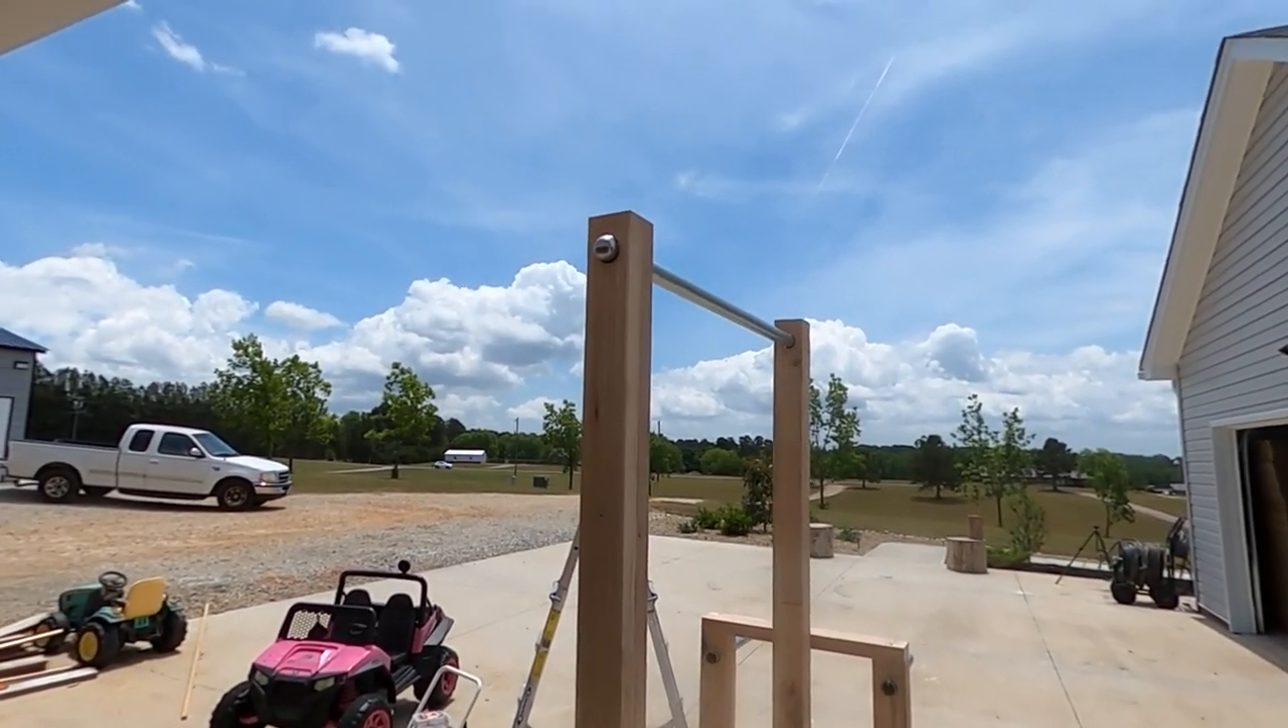It's pretty much finished up i got my uh fence rail mounted.